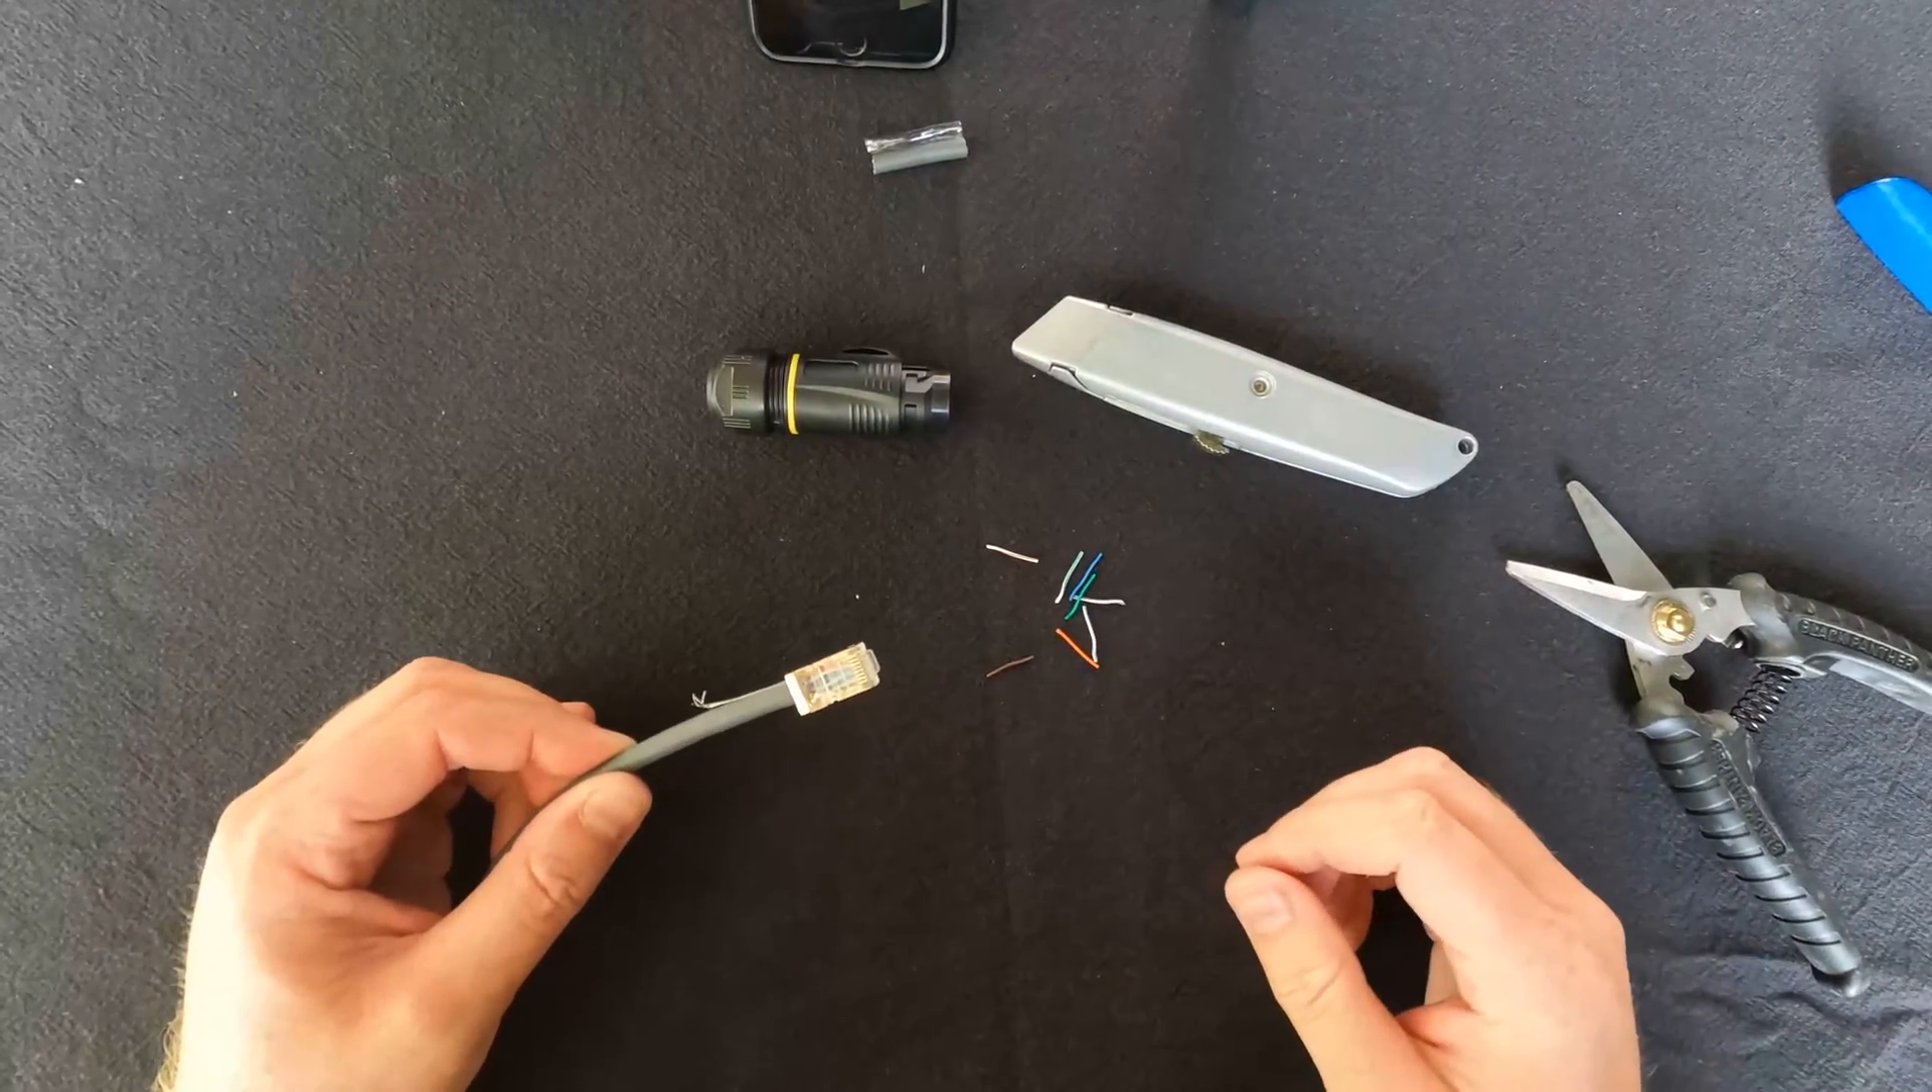We now have an ethernet plug crimped onto our starlink cable.